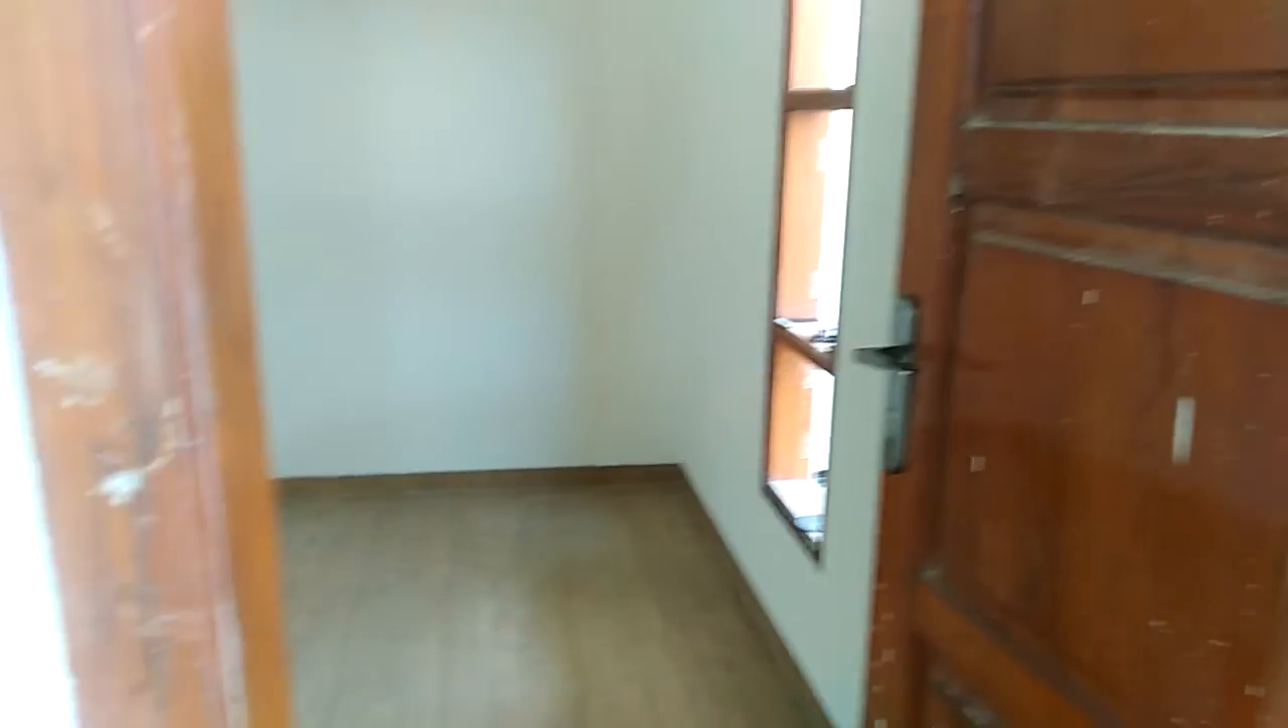Jadi pintu jati sudah terpasang ya pintu-pintu sudah terpasang.